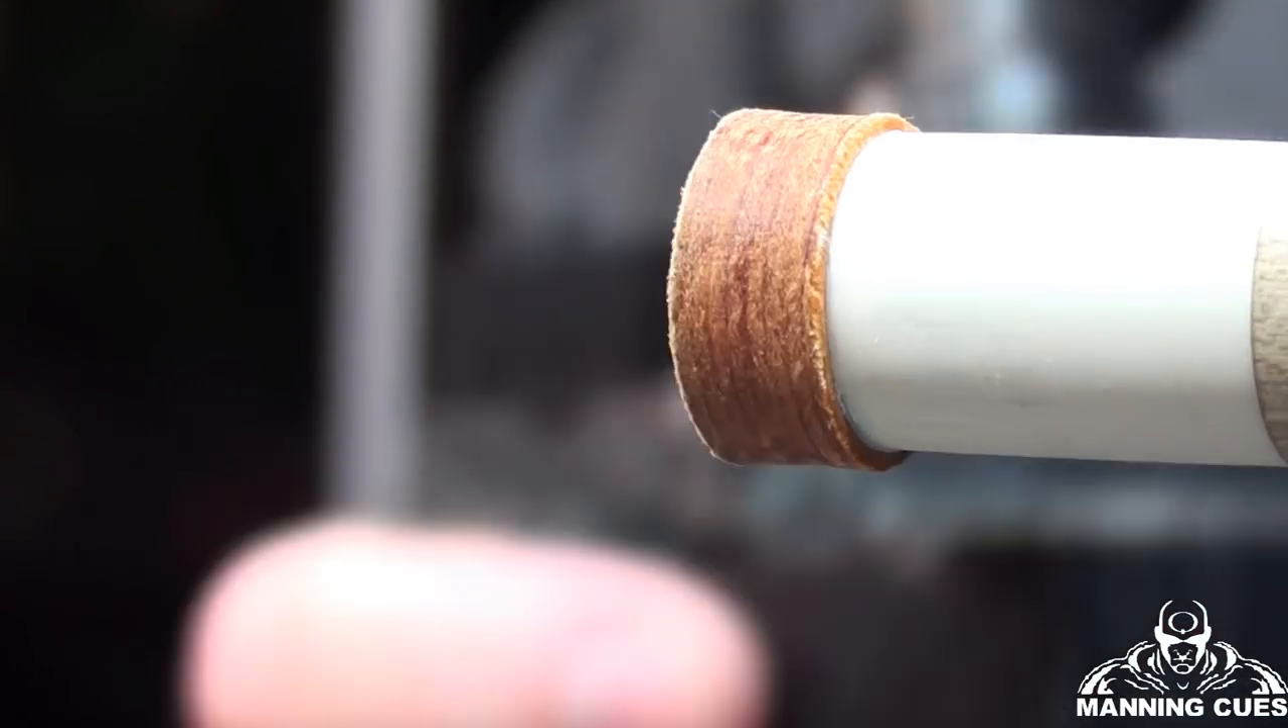So right now you can kind of see that the tip is bigger than the ferrule. And it is all the way around.